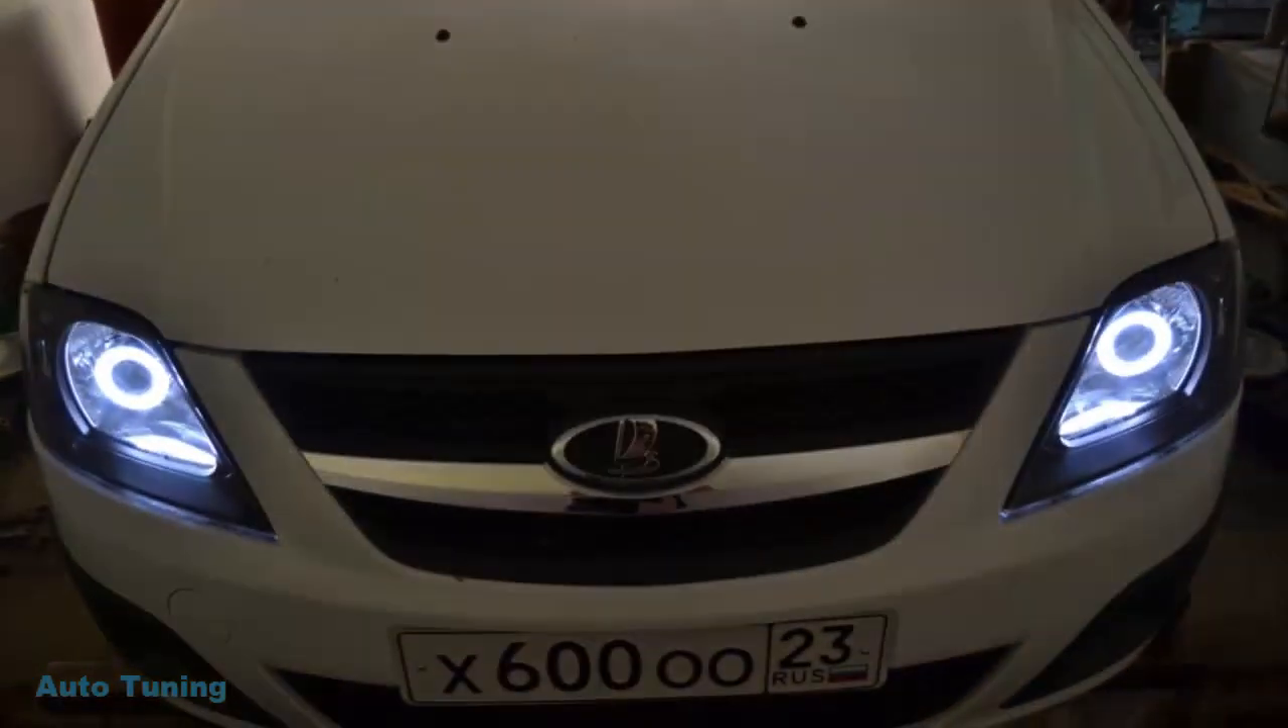Линзы поставил без каких Либо проблем, зафиксировал, все протер и собрал фары обратно.